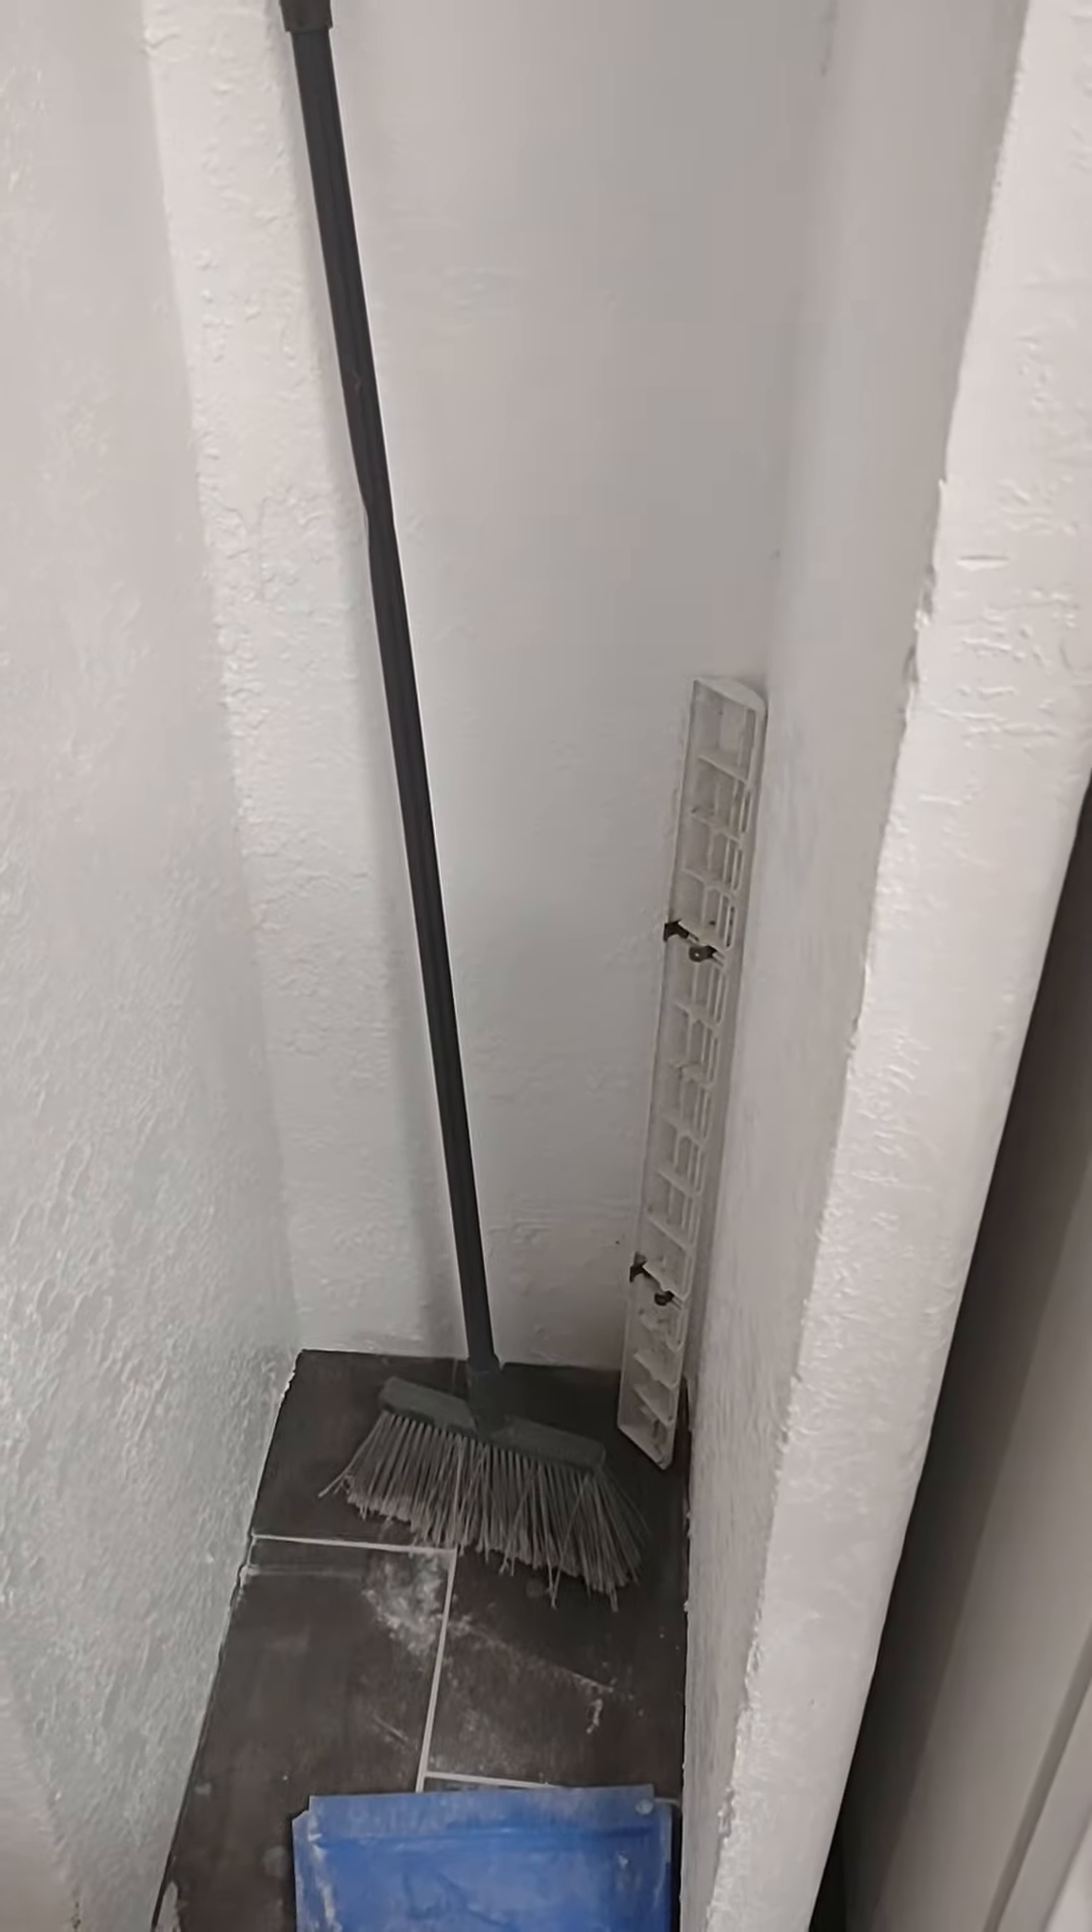But I still have to put some shelves in here.